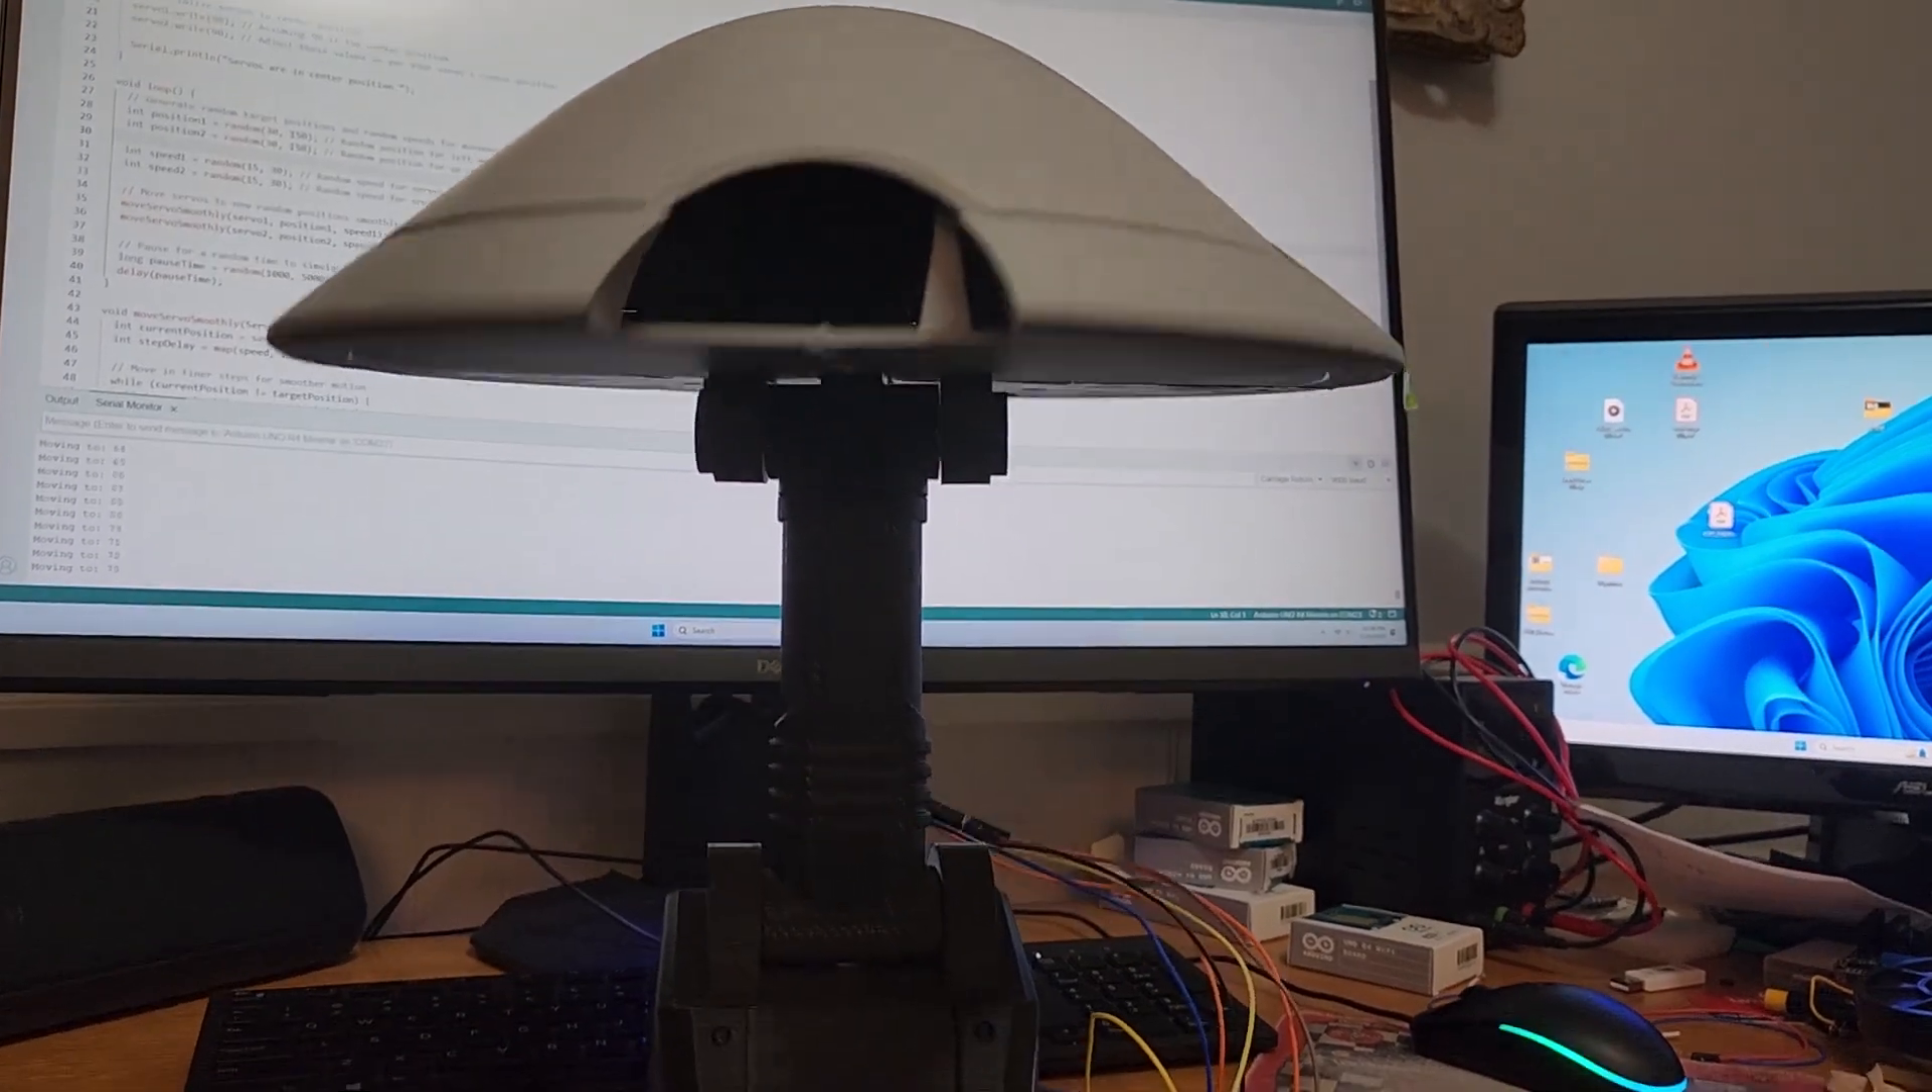So here's a look at the droid with the top of the head on and that helps out with the bounce a little bit.